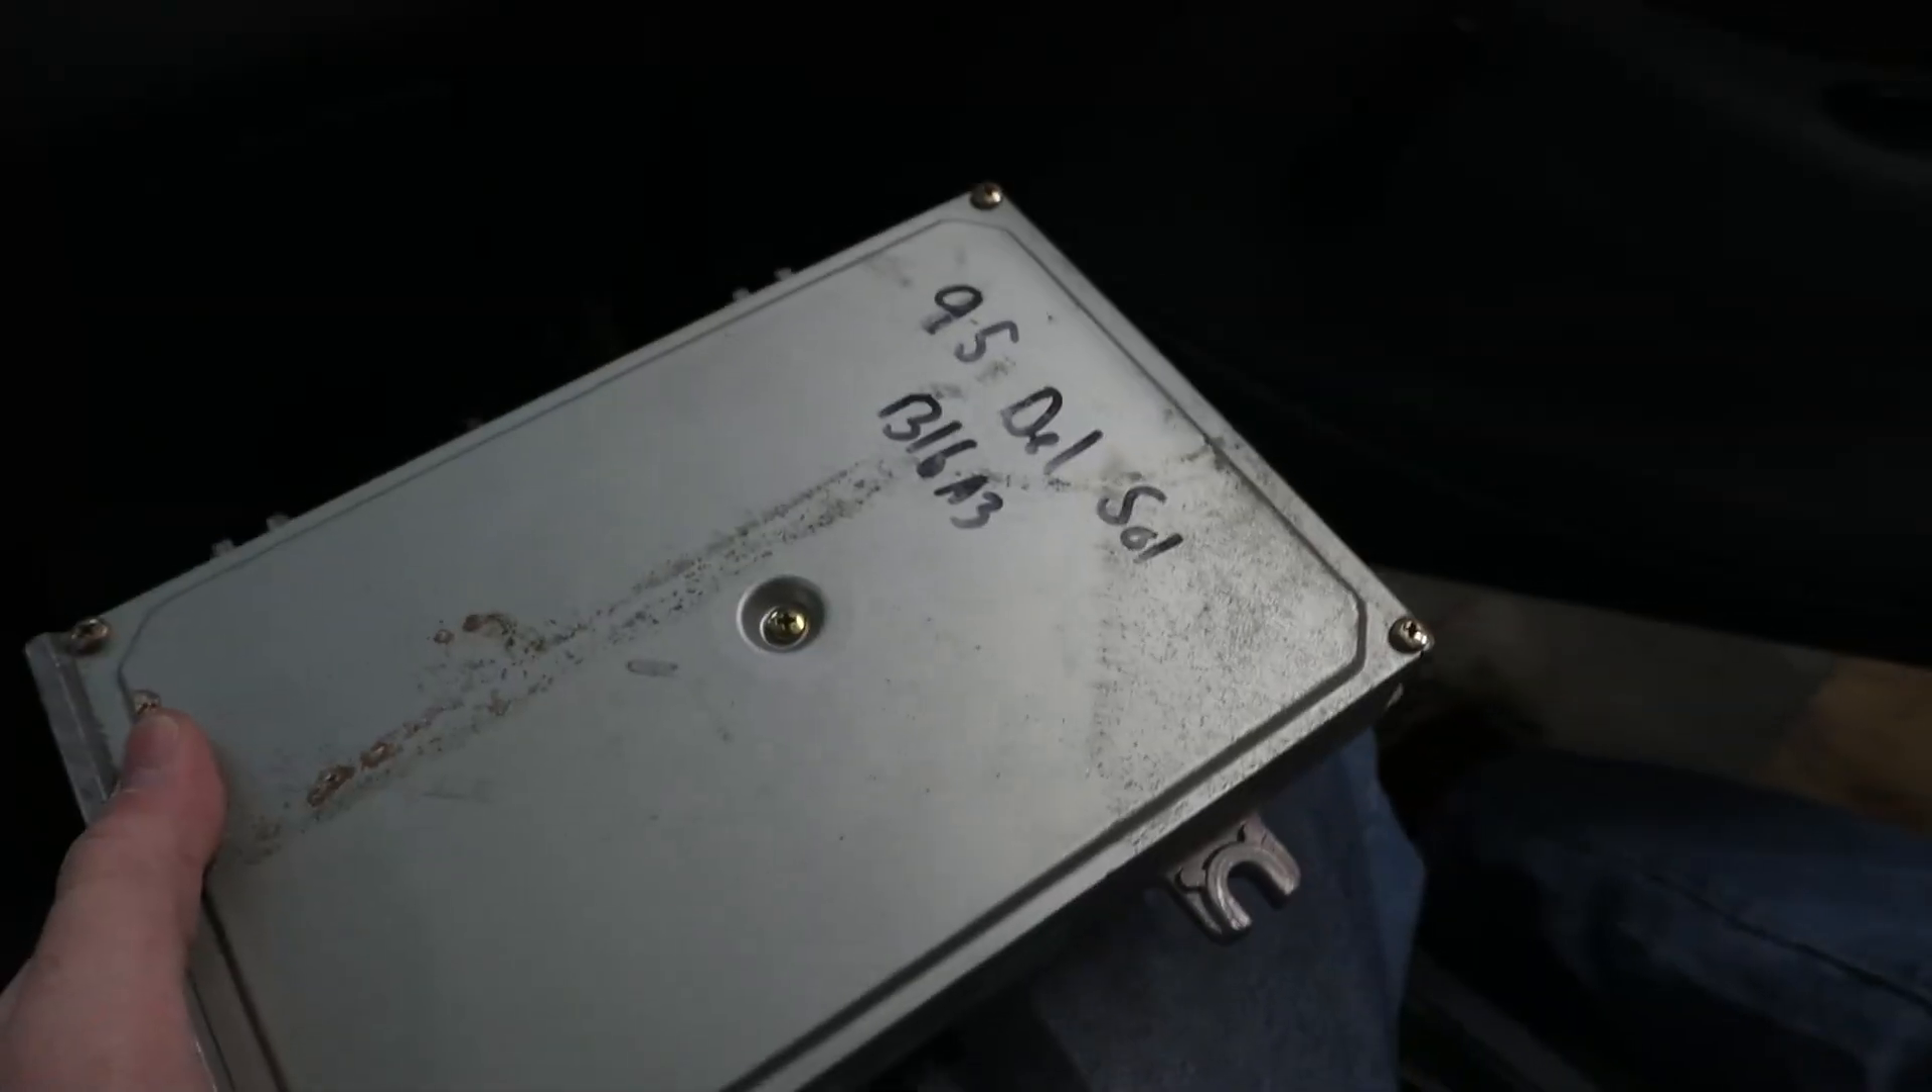Okay the stock p30 ecu is out that thing's out.